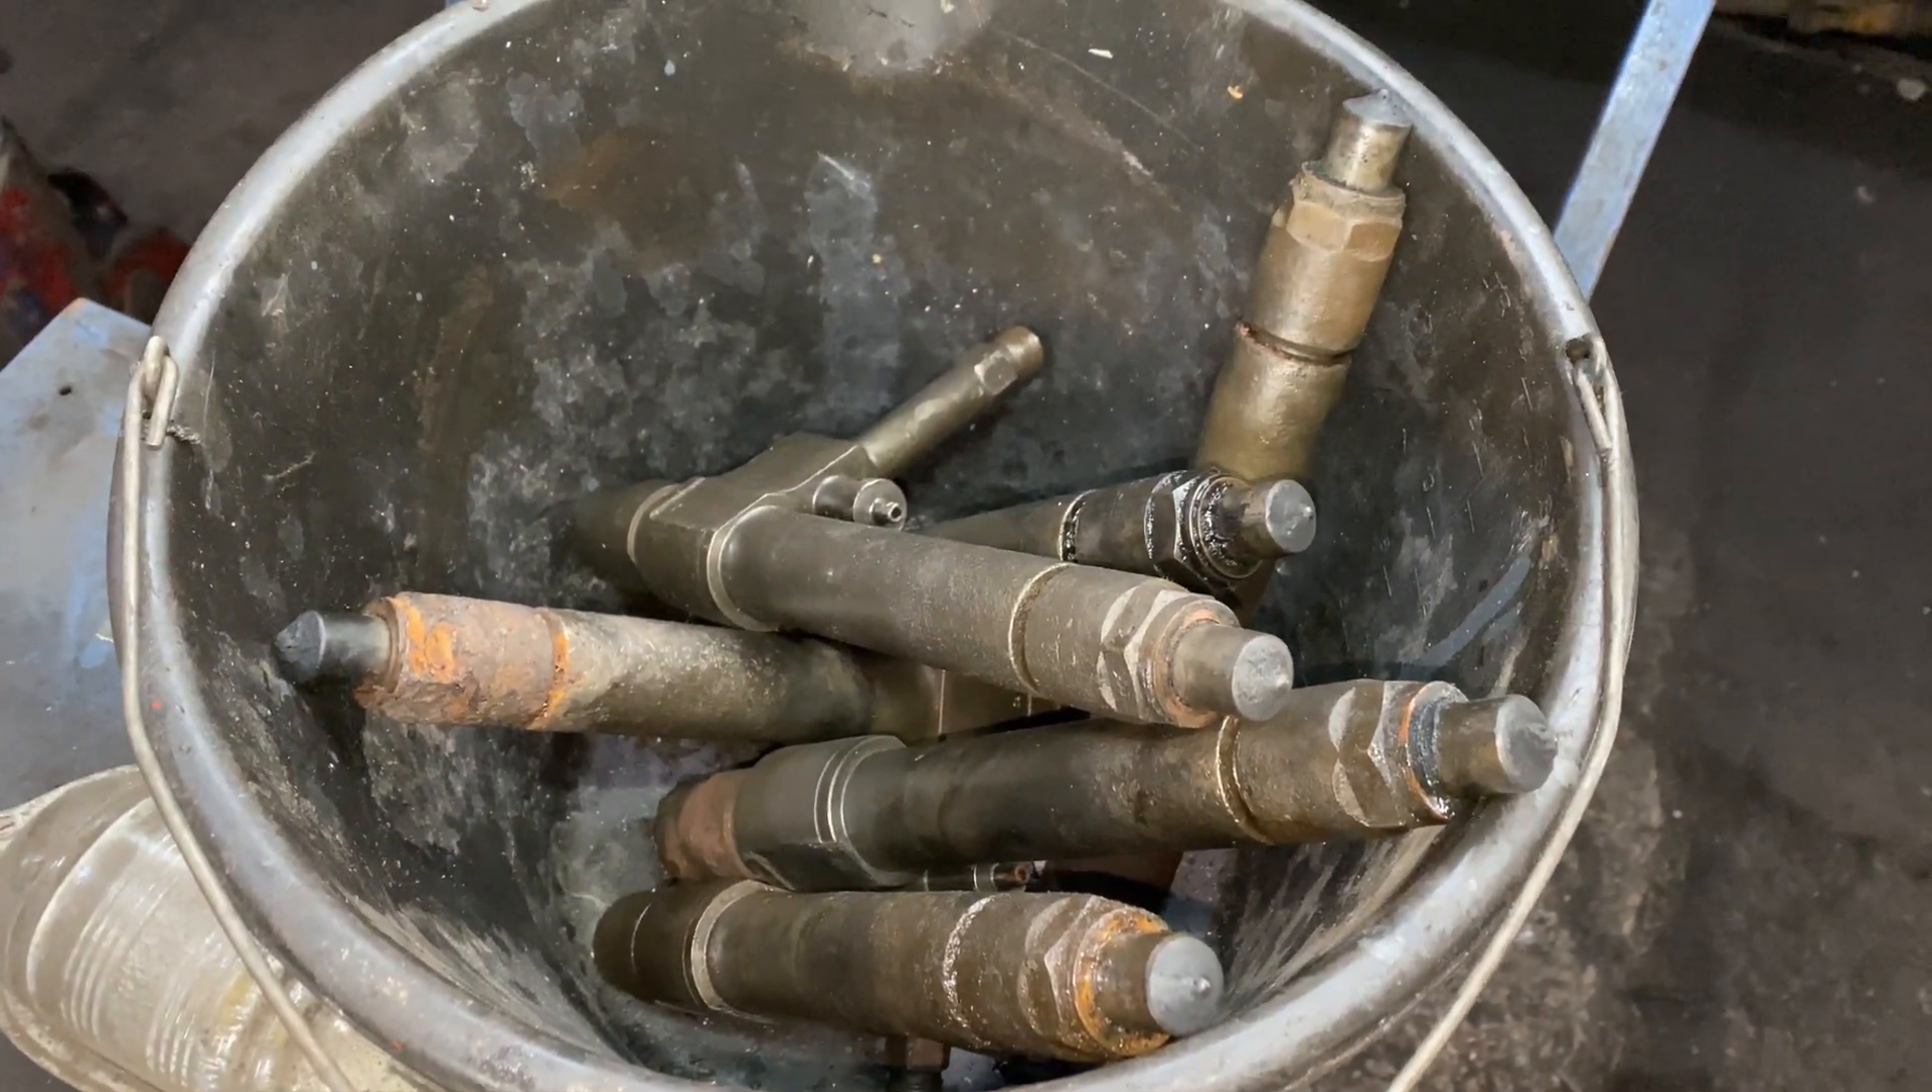So as if by magic, here's a bucket of all six injectors removed.